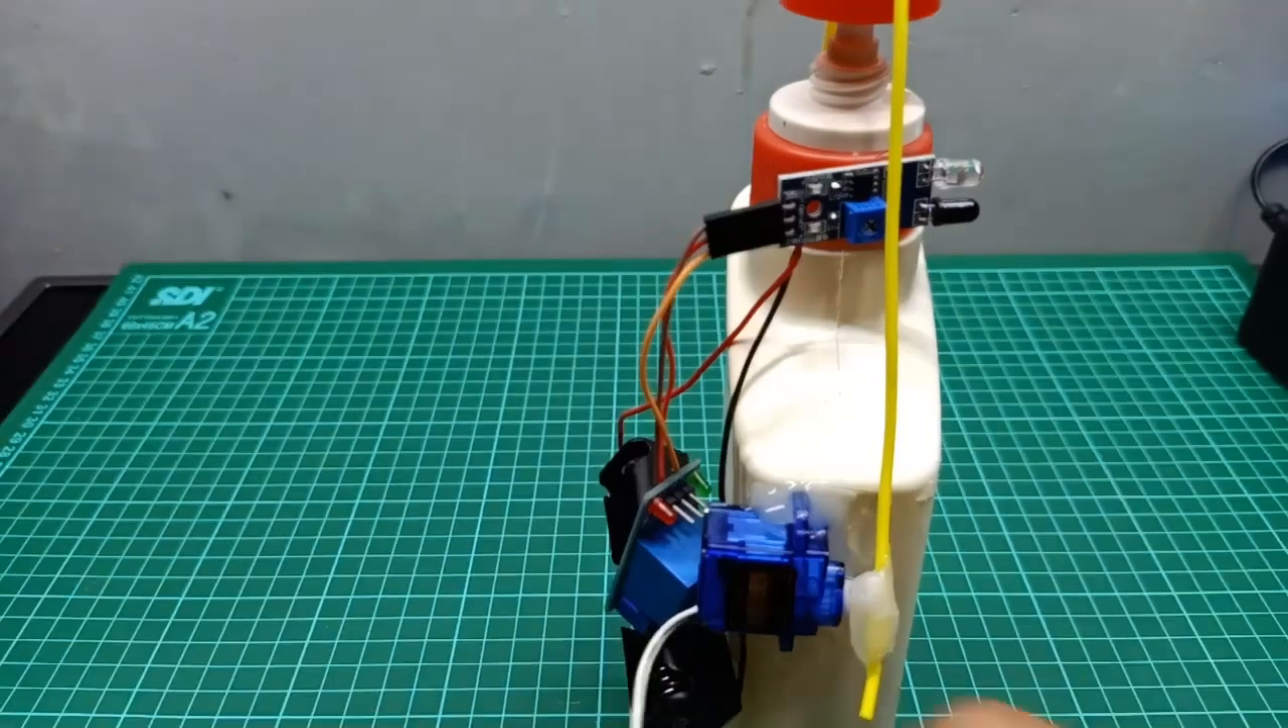Di sini saya akan pasang sensornya nah ini sudah terpasang seperti ini.